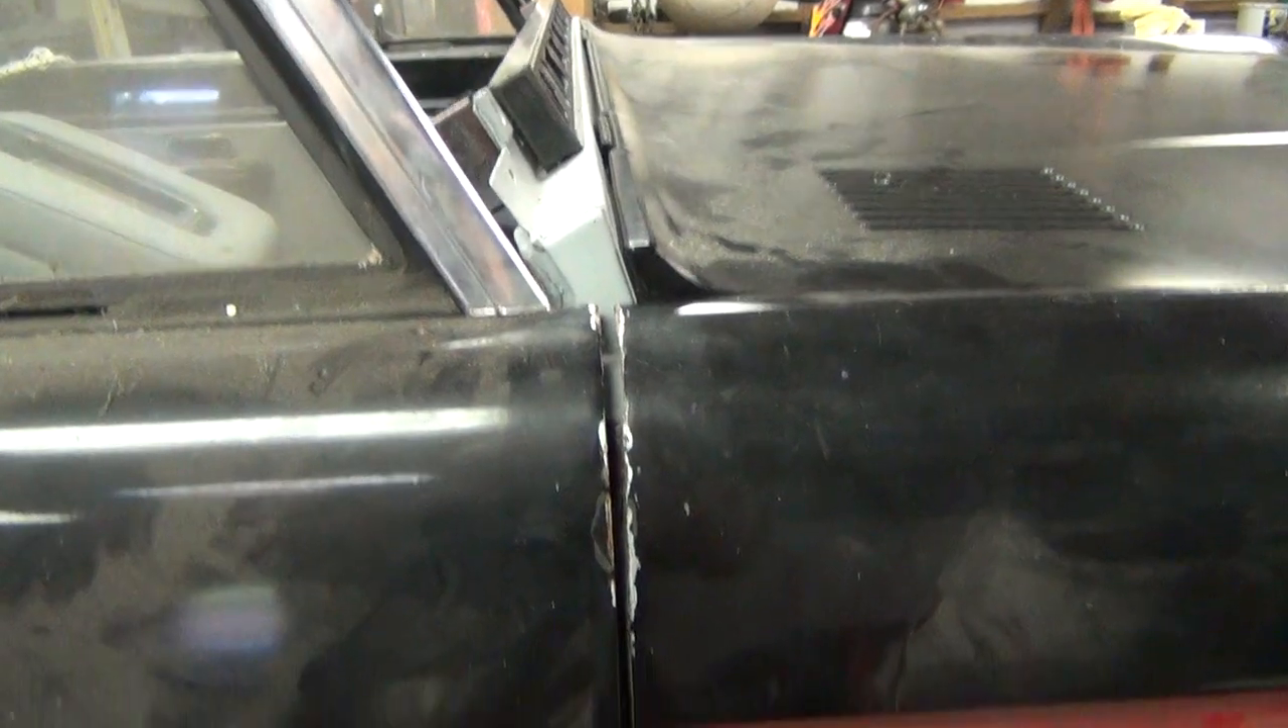This door over here I already shimmed it a little bit just messing with it last night might be a little gapish.